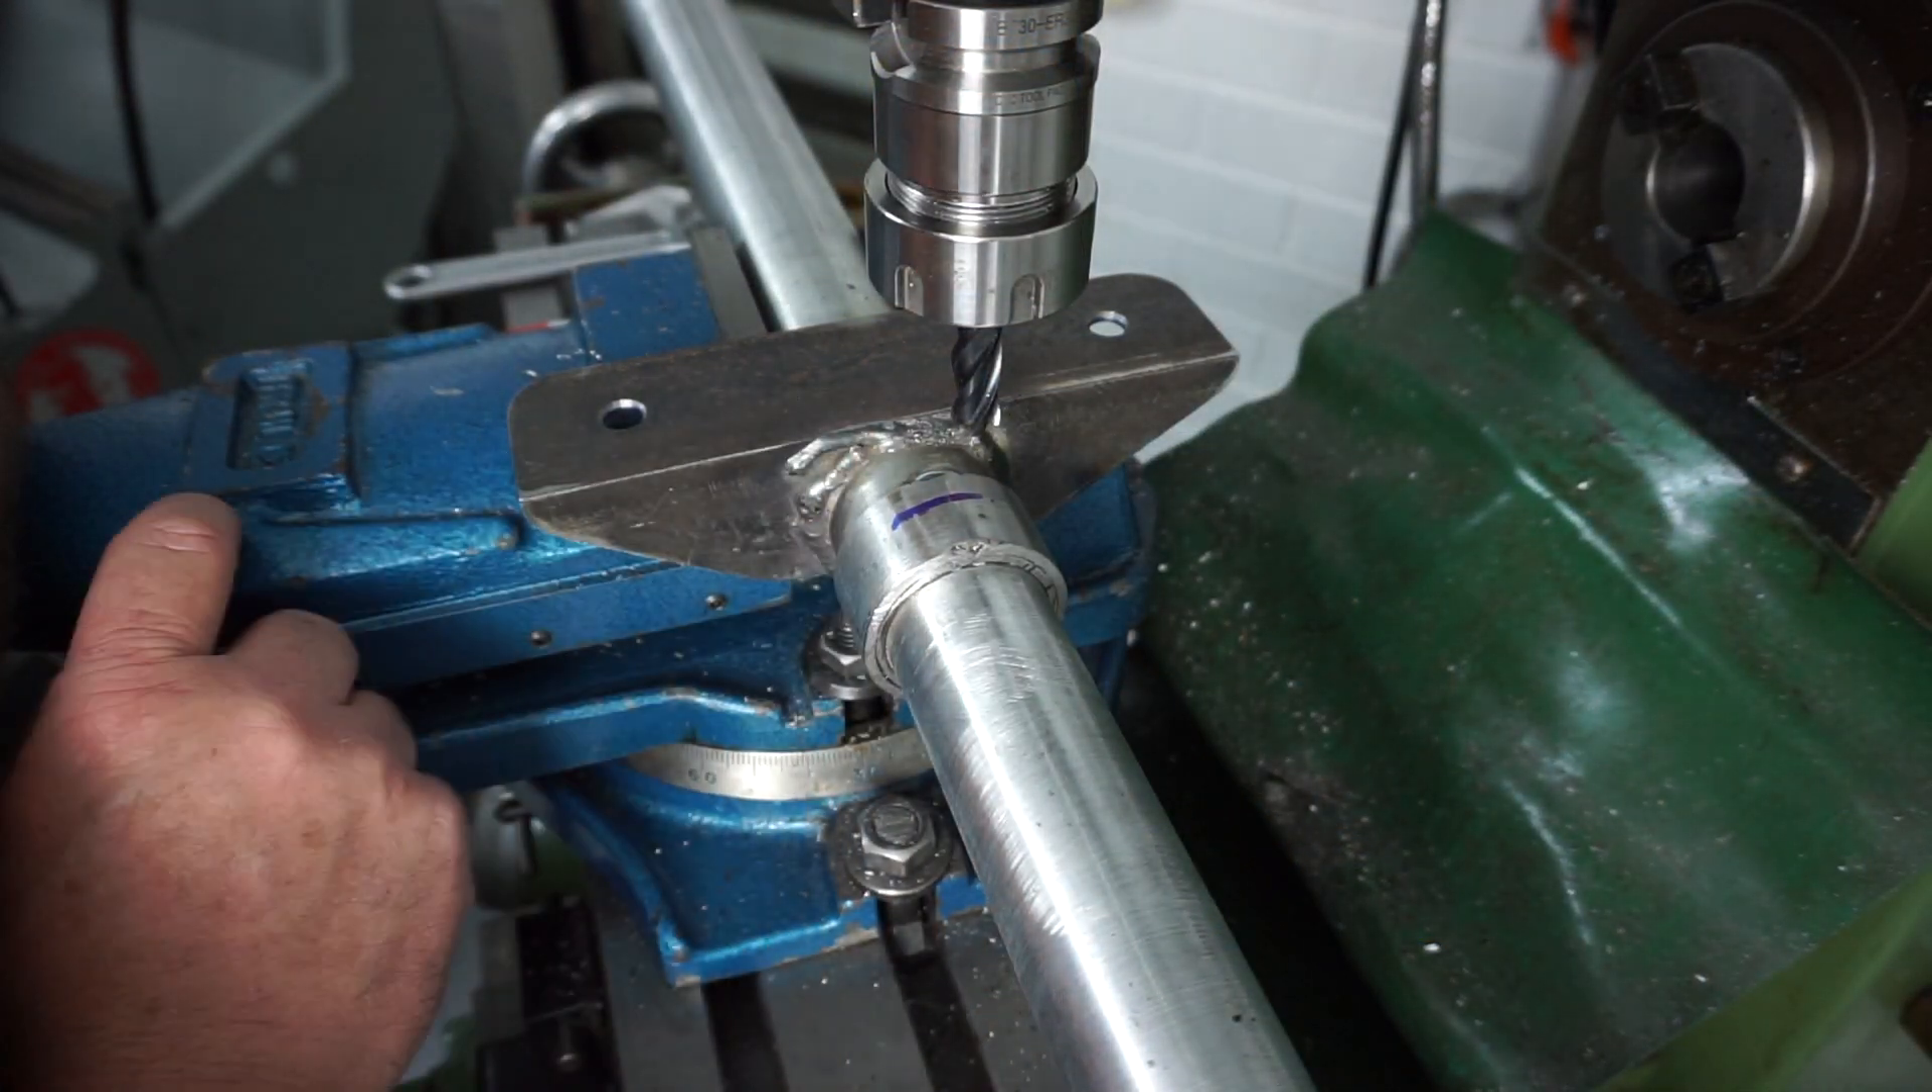I welded this ring on around the outside sleeve.